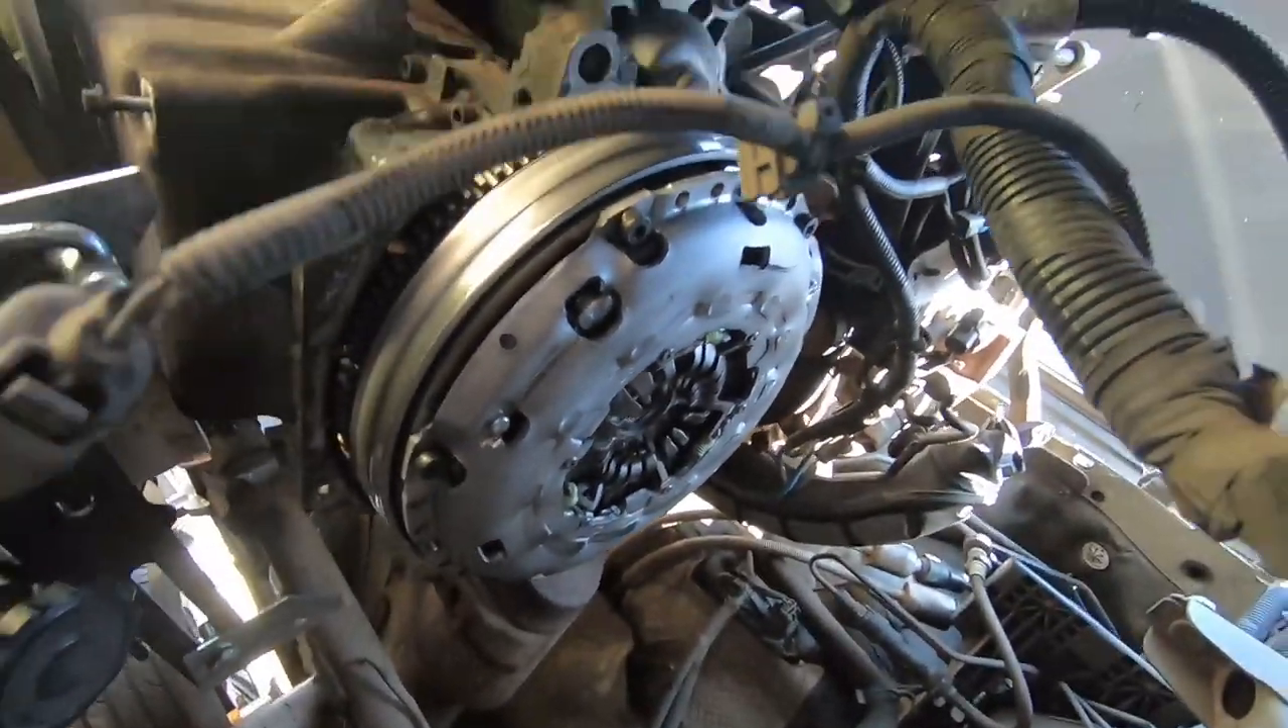There's the flywheel and clutch all fitted.